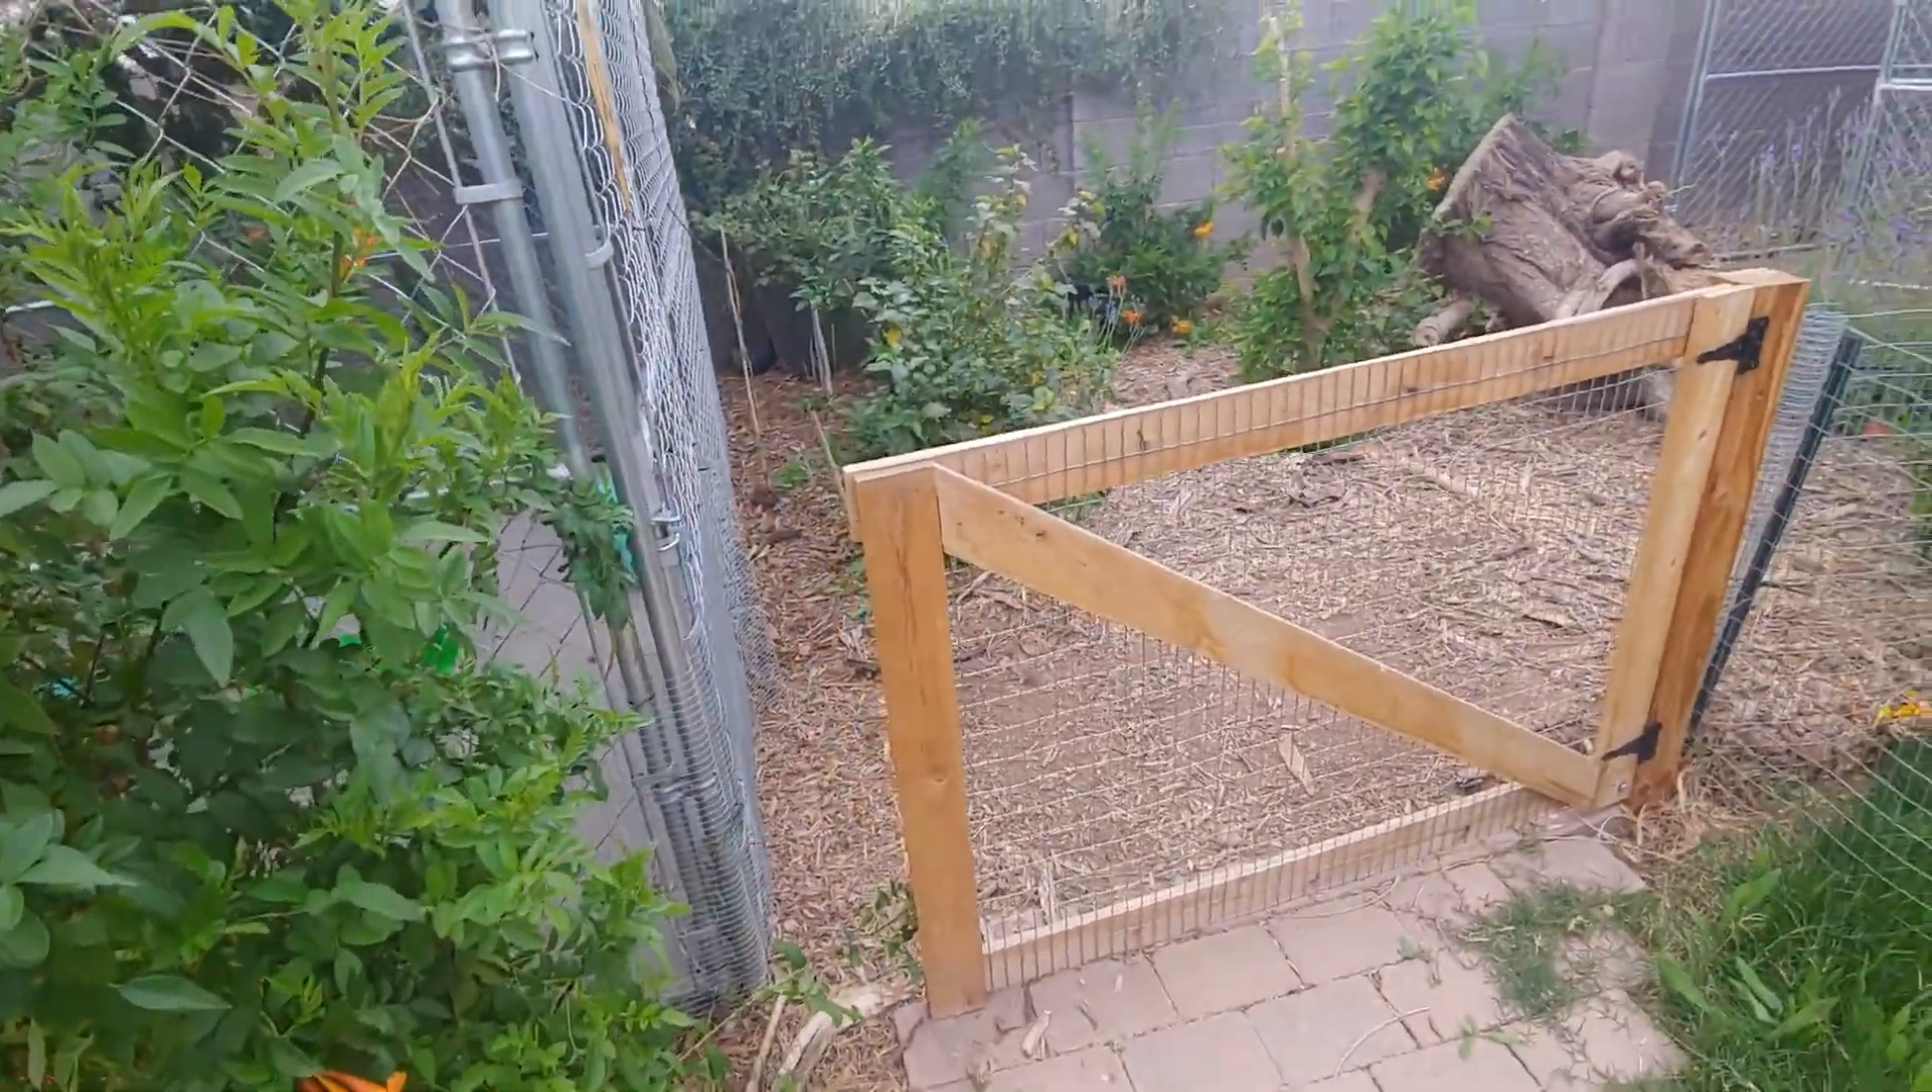This door like it doesn't actually like go to anything and so there's this big gap.